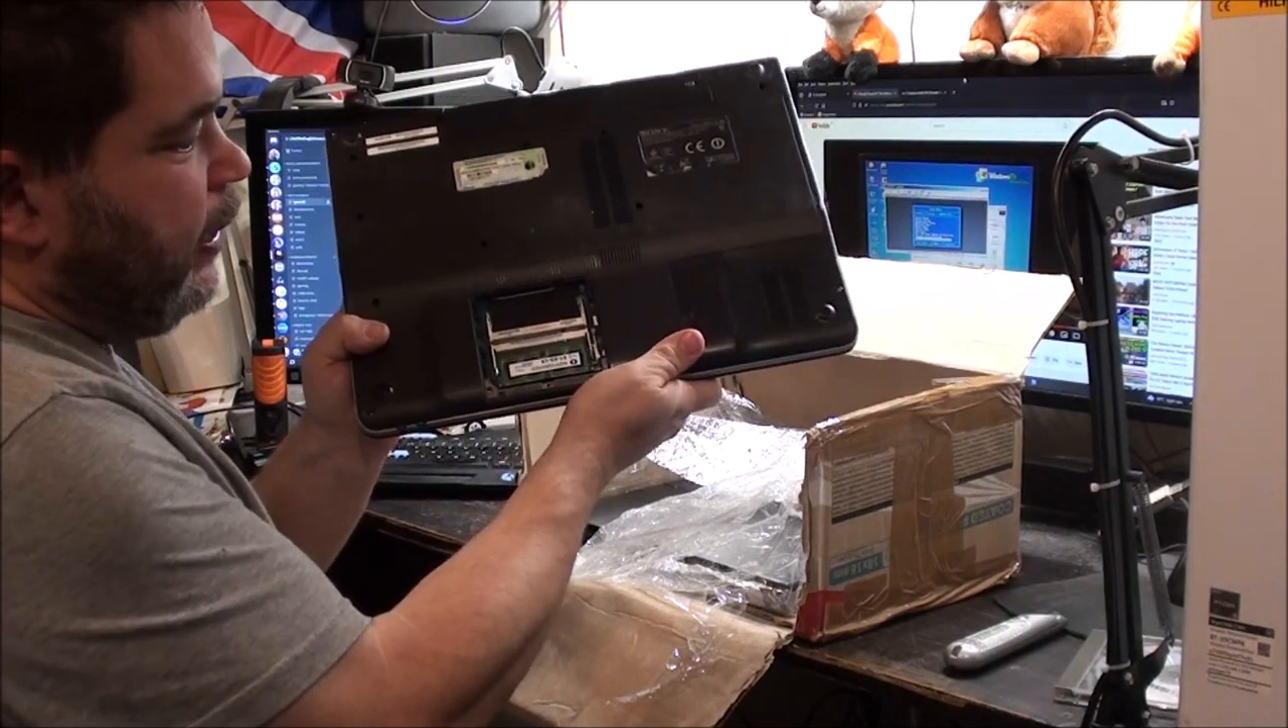I've got one stick of RAM in it. And I've got the RAM cover missing.